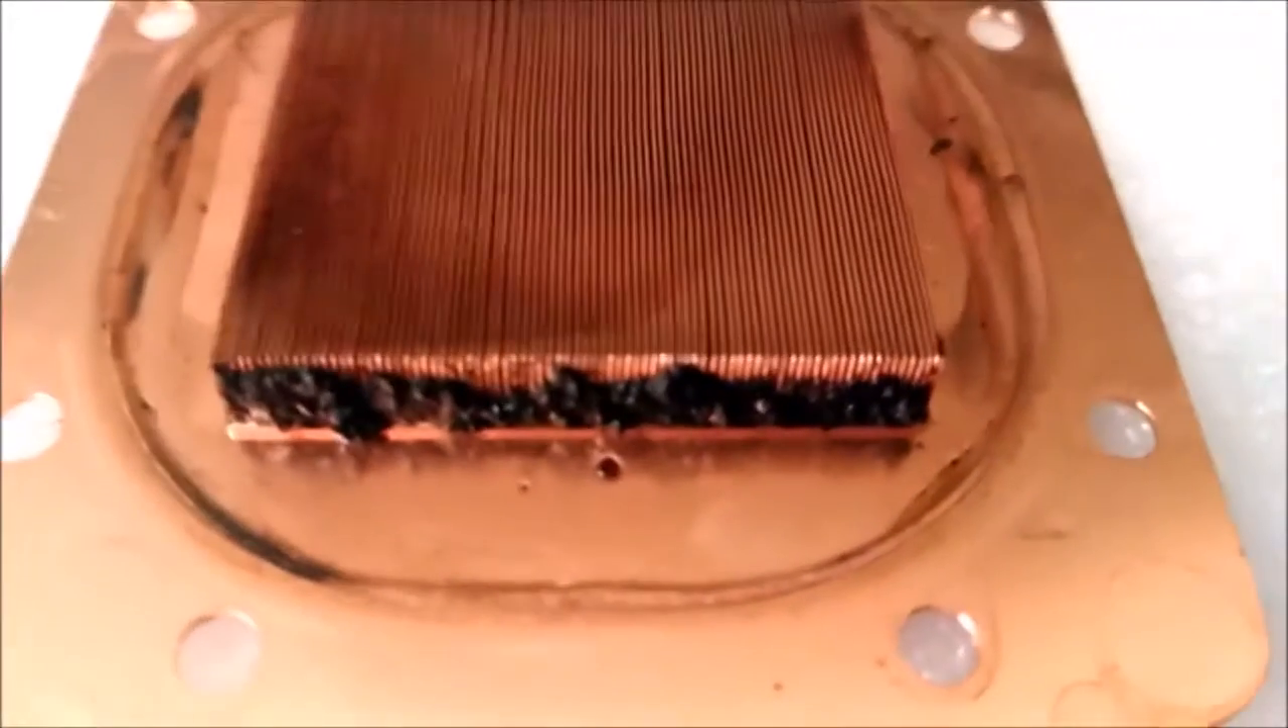I pulled the pump head off and the copper plate and then you can see all this black freaking gunk built up right where all the flow would come through and it's just completely blocked.